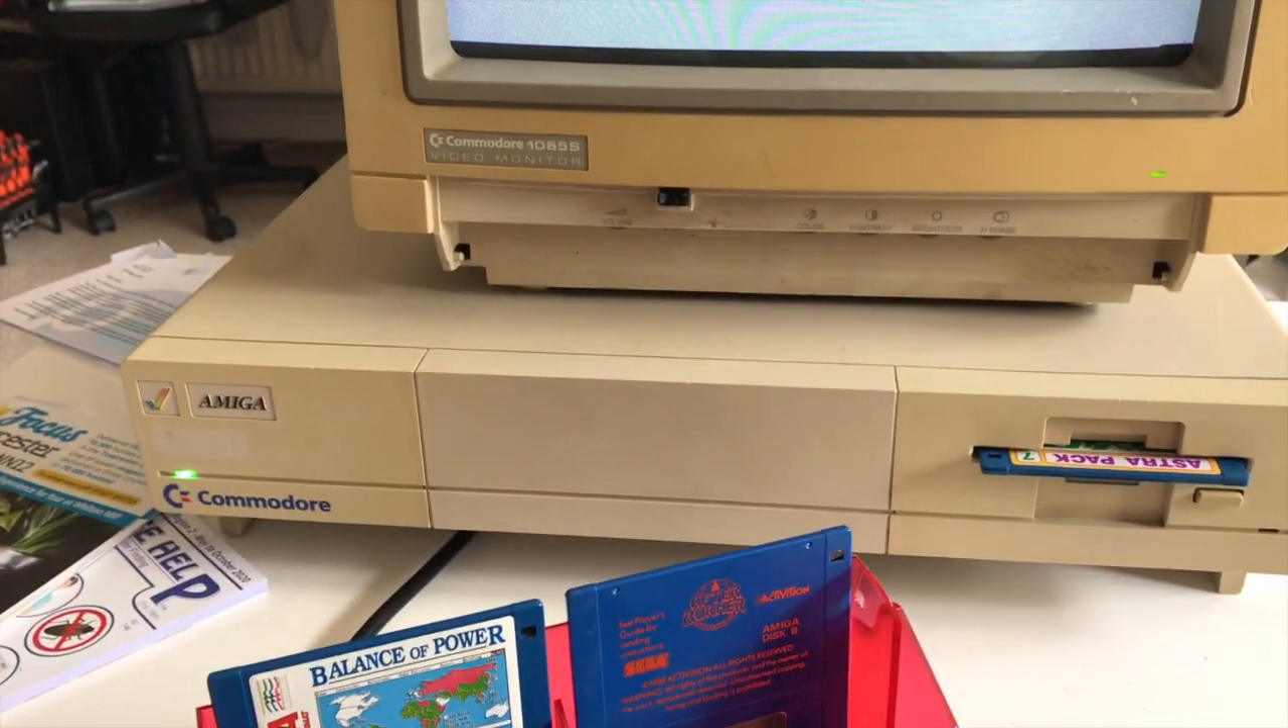That's the Amiga 1000 back together.